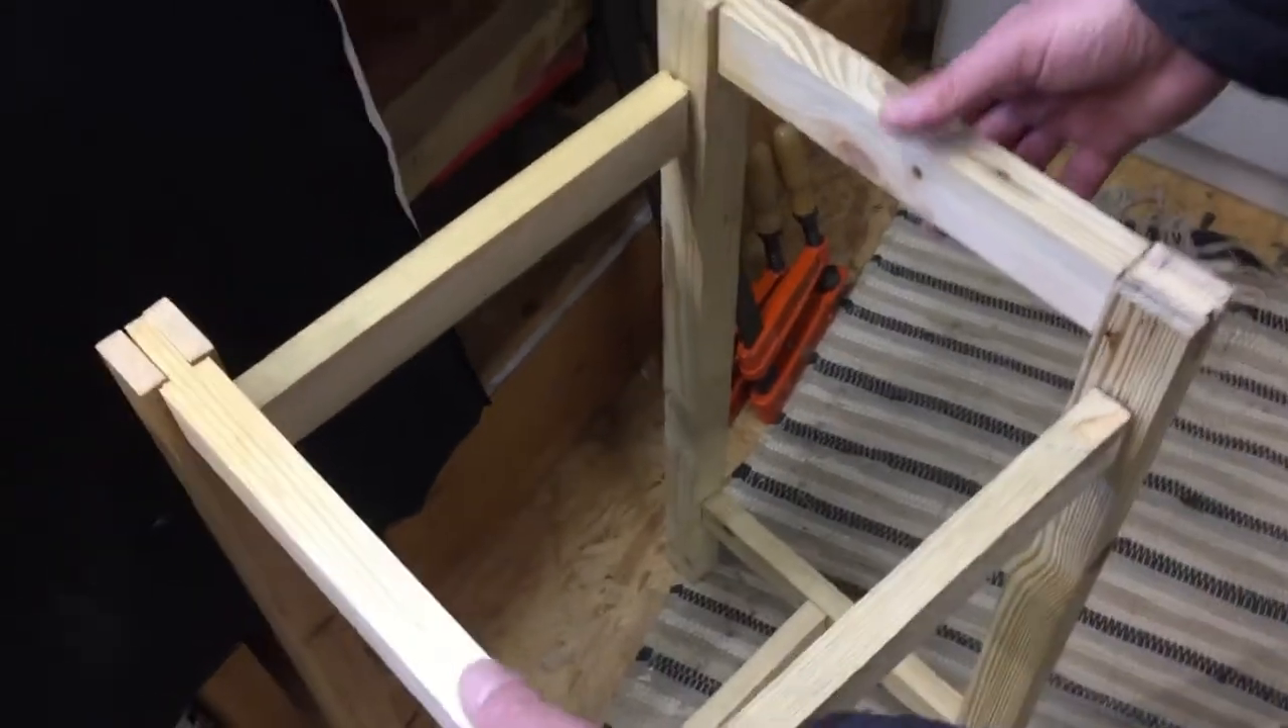Uh this recycled wood chair yeah well i've done the frame with the joints the bridle joints and the mortise and tenon joints here it's not clamped yet.